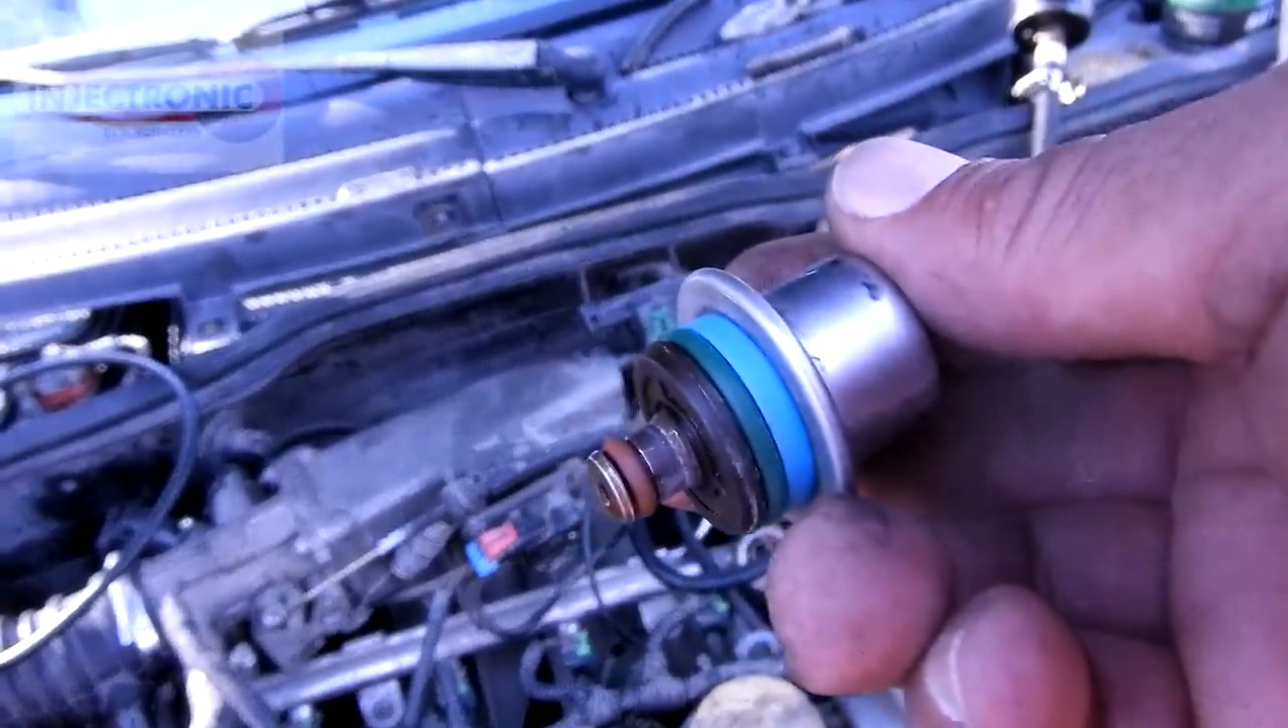Ahí está el o-ring ya puesto como lo puedes ver.